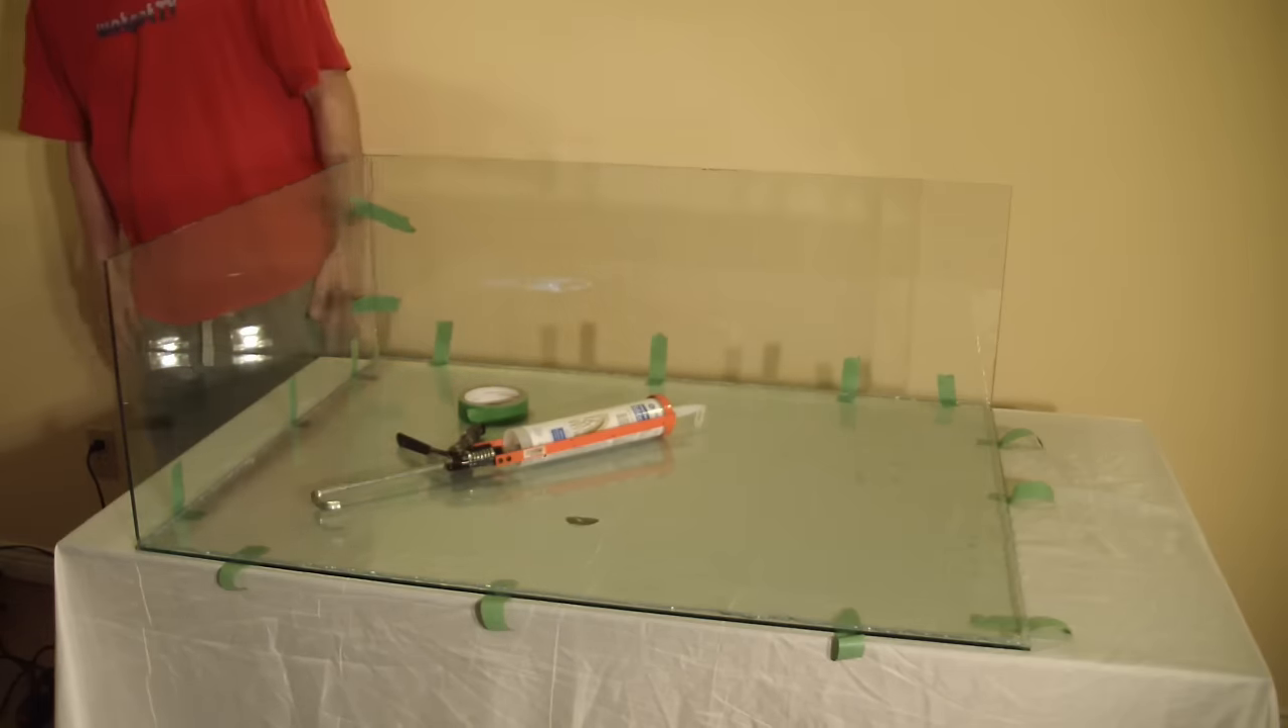Okay, we now have the side piece and the back piece on. They're kind of holding each other up at this point with the silicone as well as the tape.